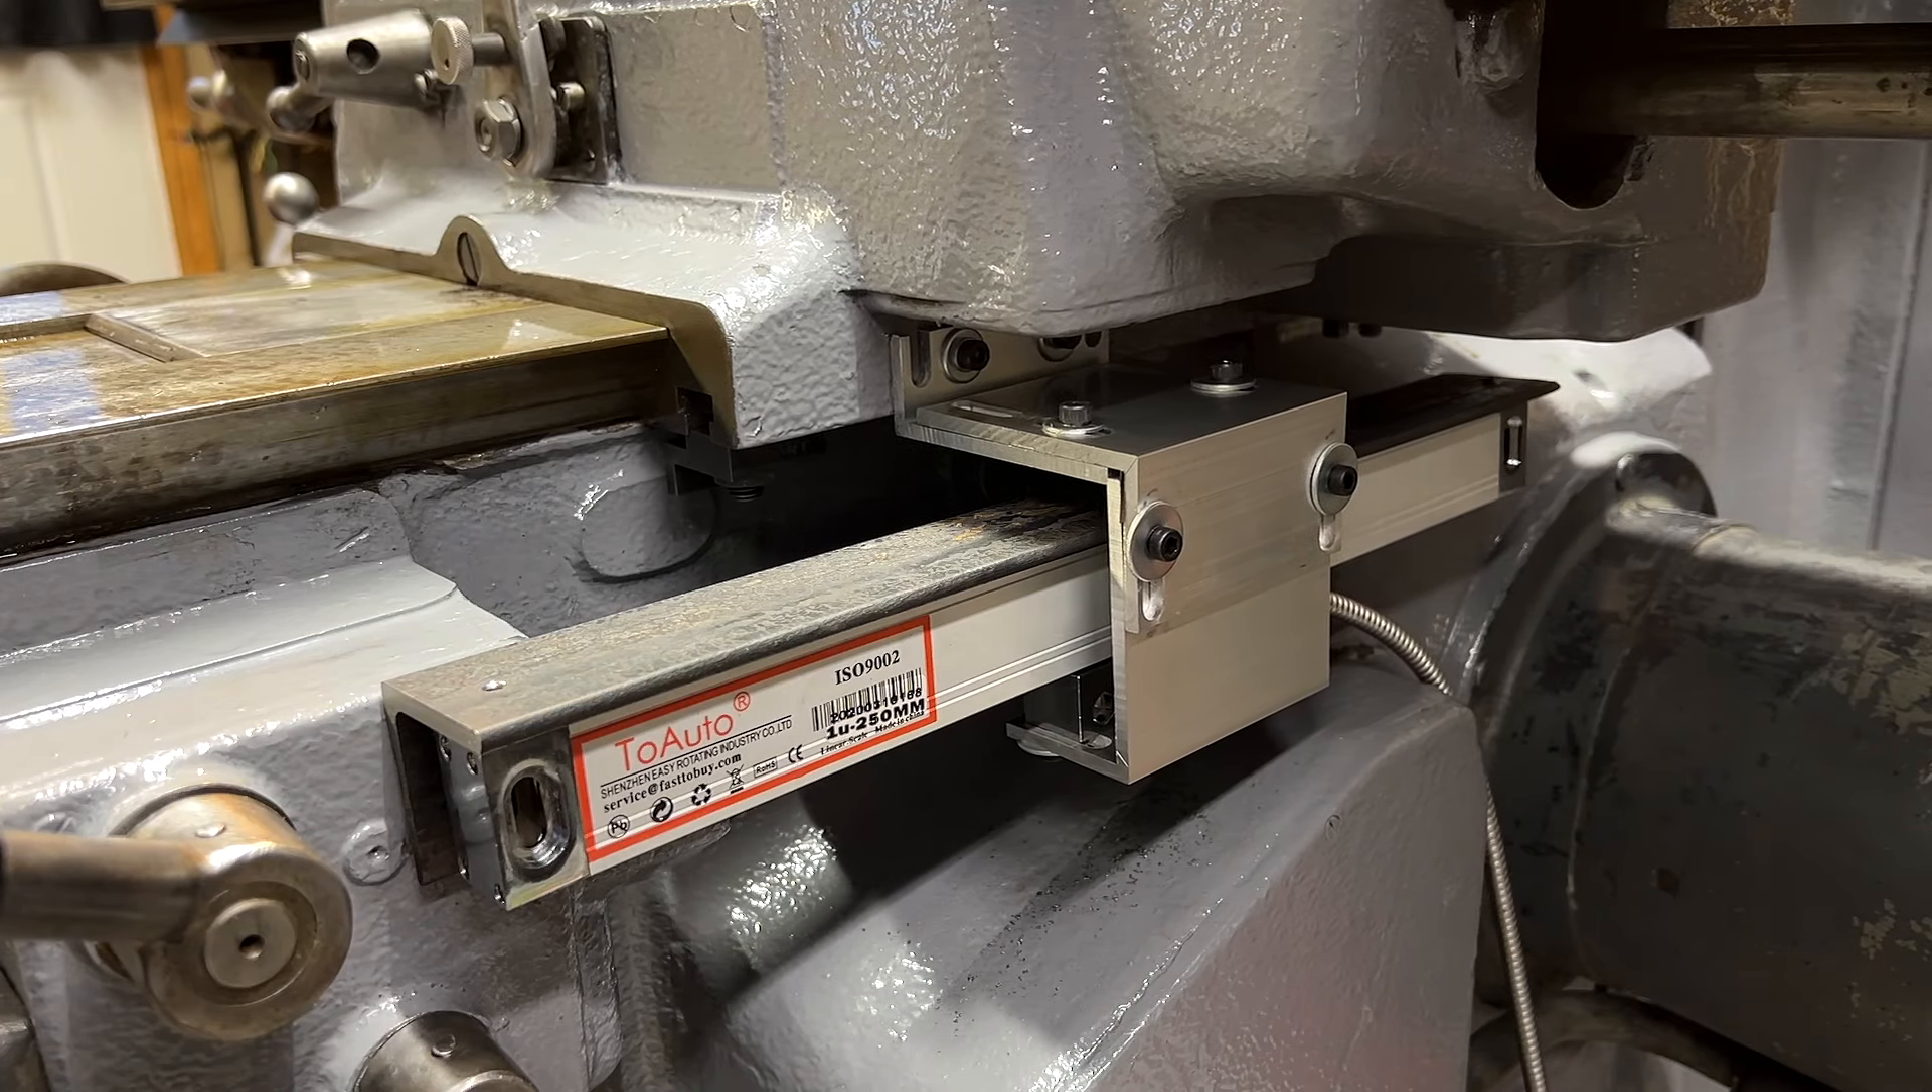And there it is. The Y-axis is finally mounted.